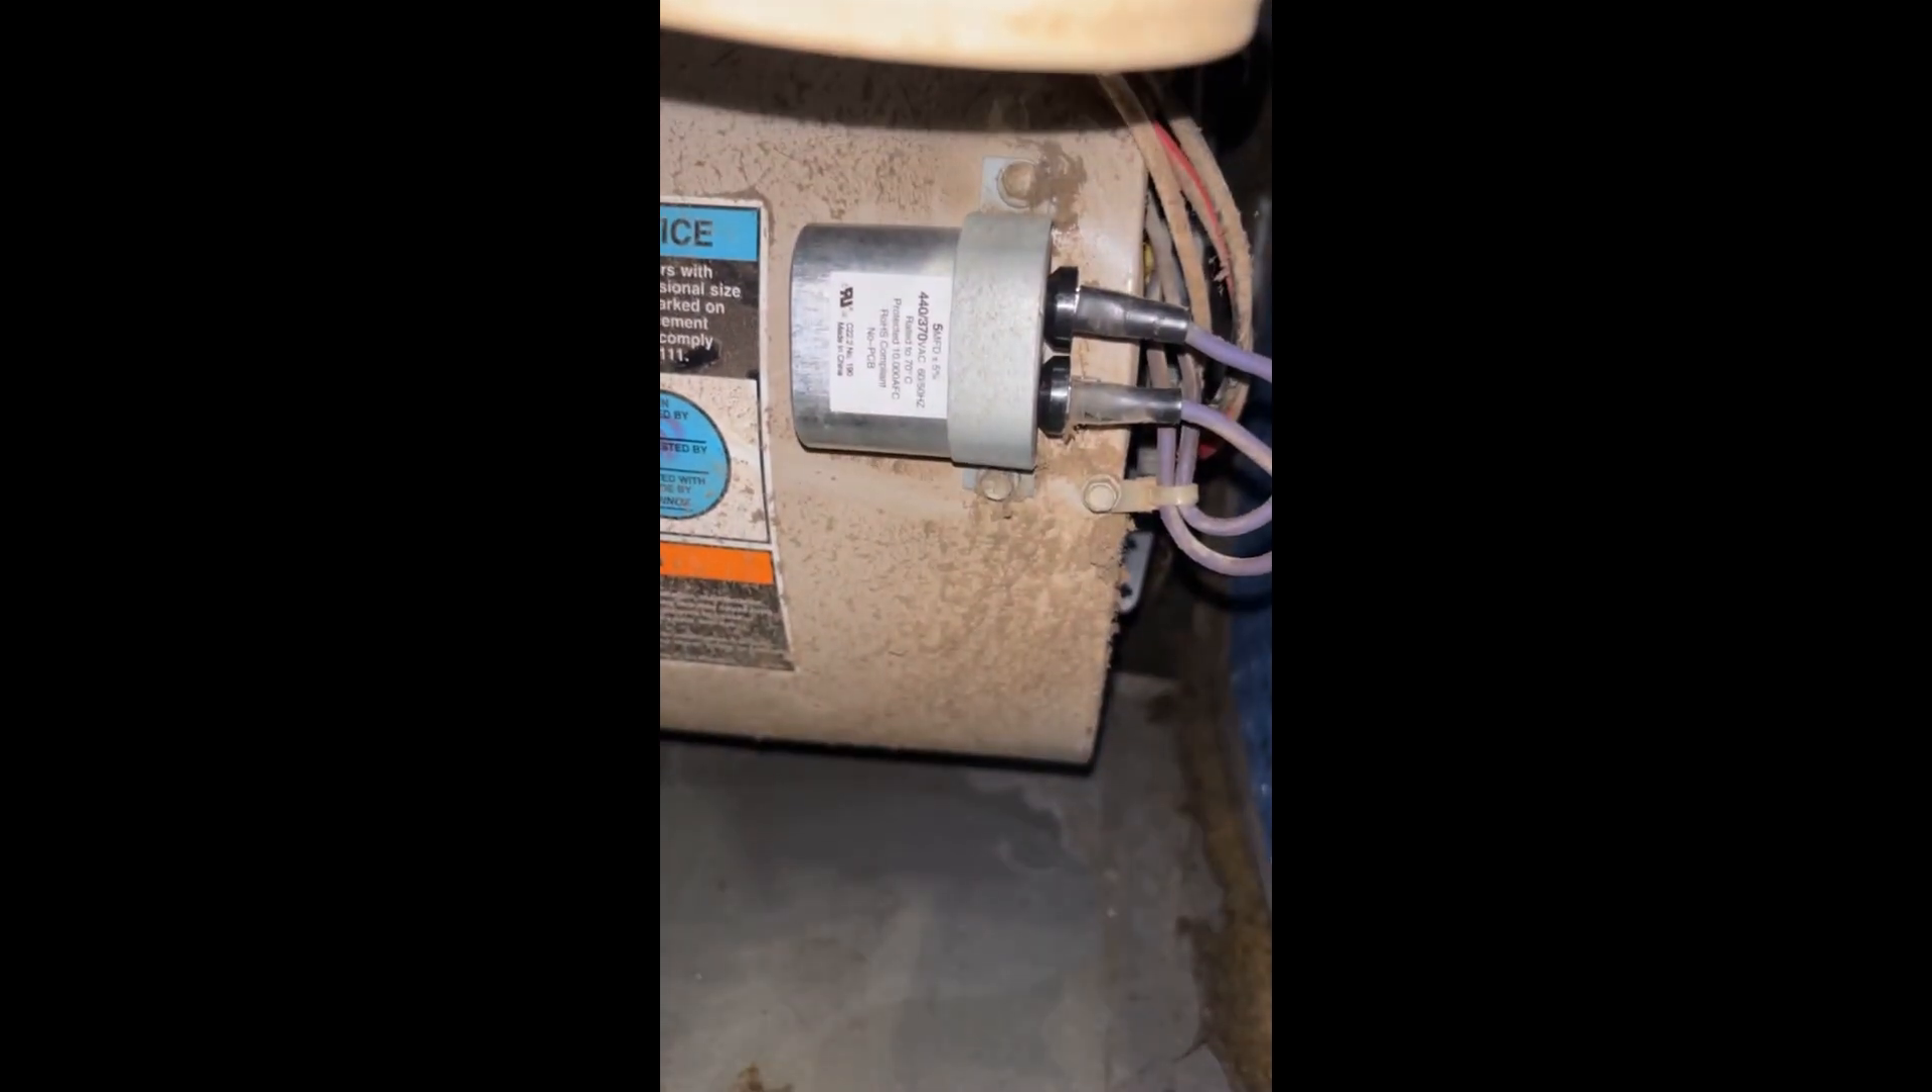Let's get it installed. Alright, so we got the new cap in.